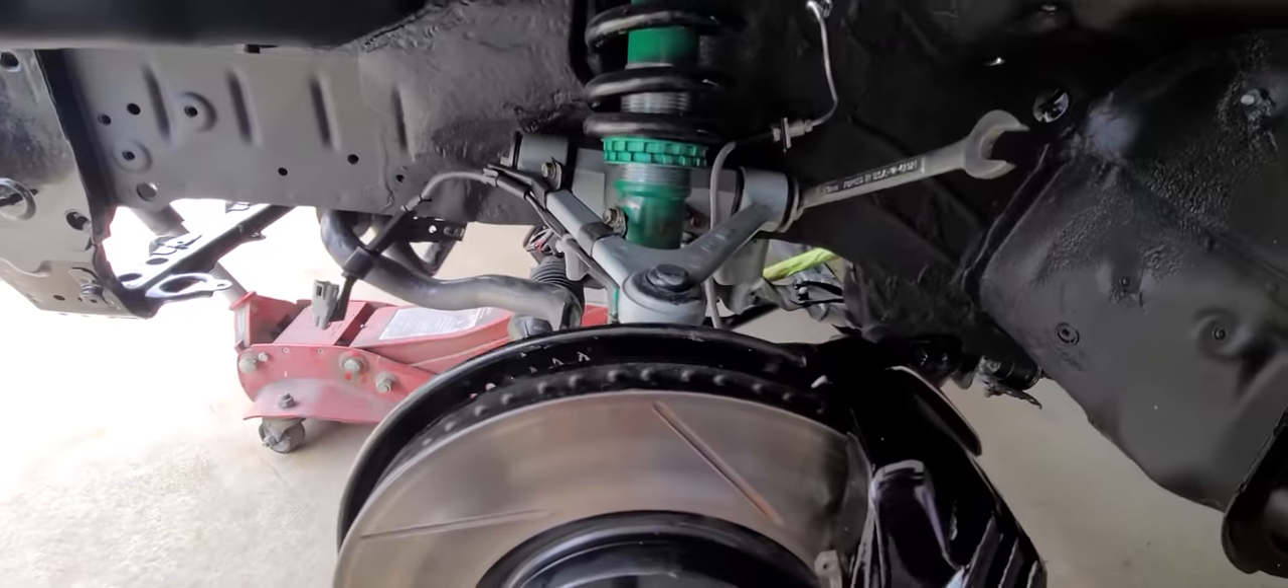Yeah all right we got the wheel off.